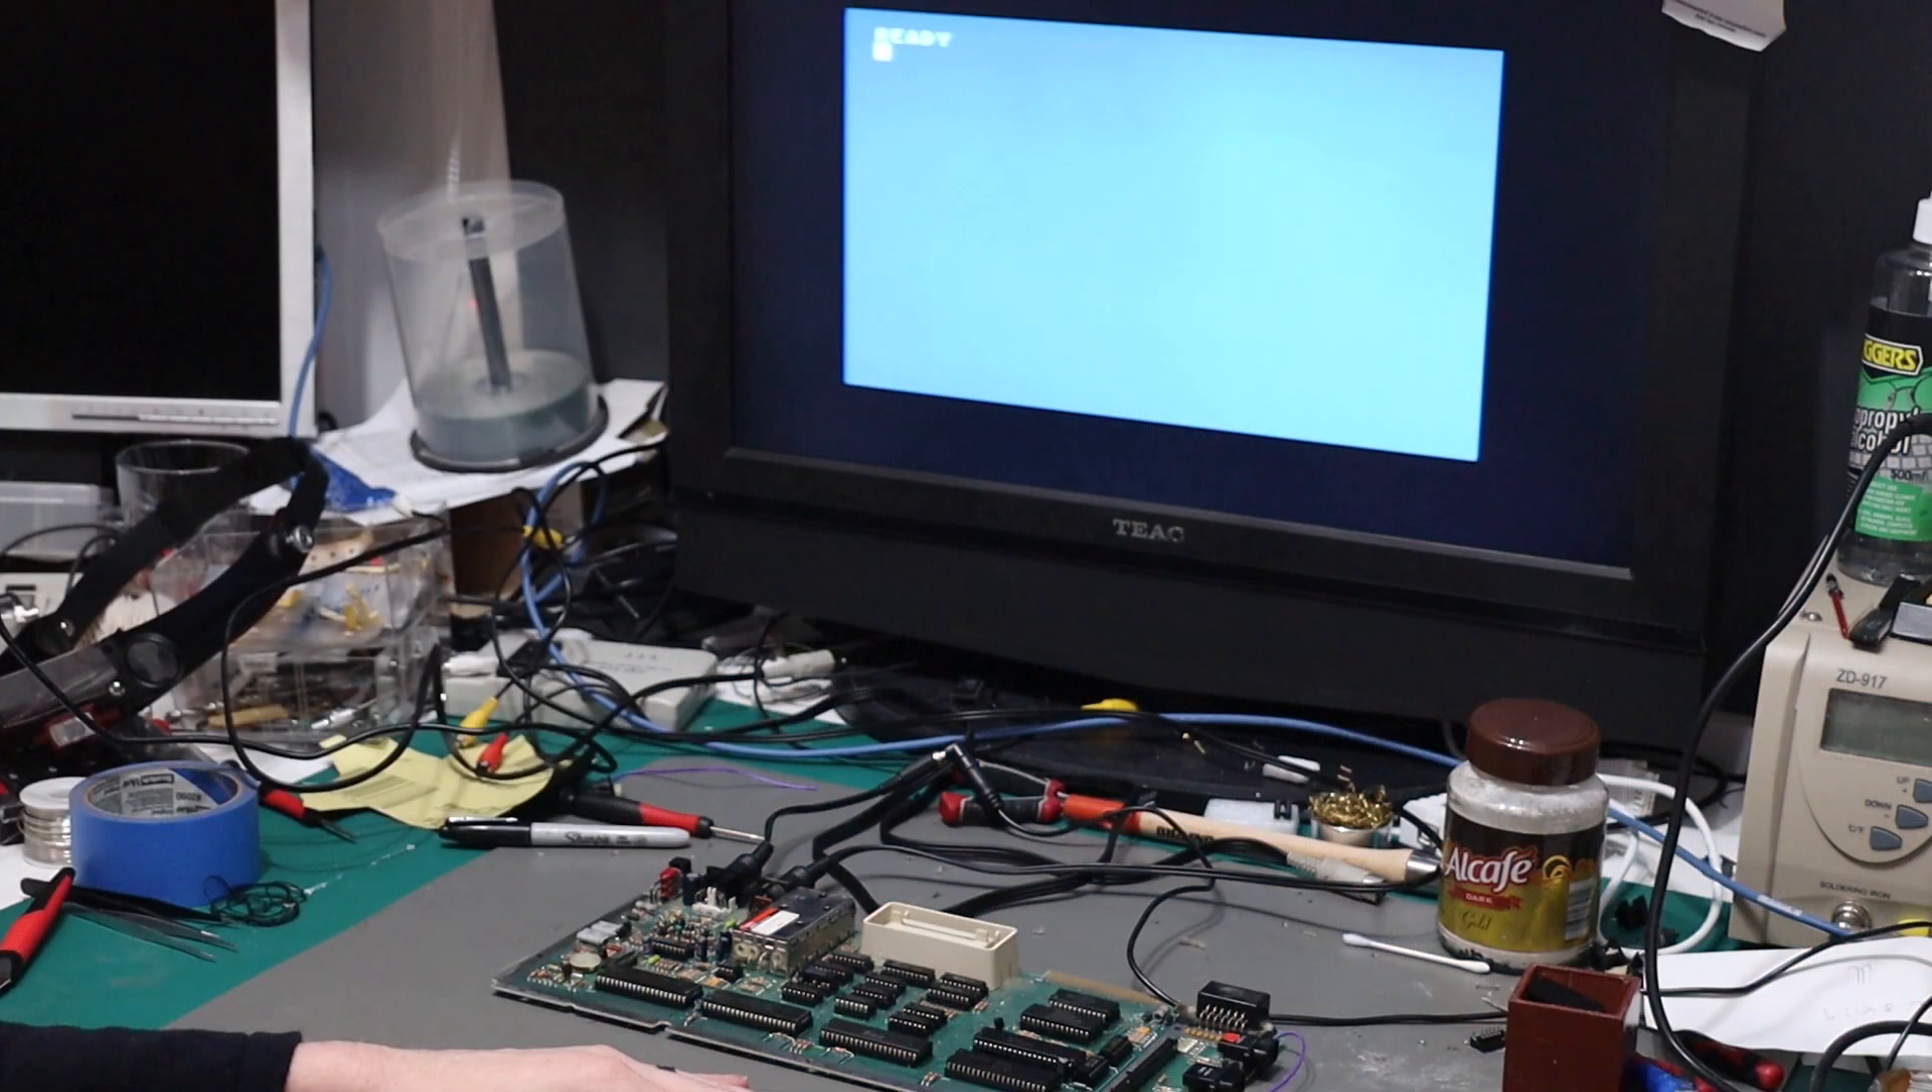So, I have already removed the board from the case, just to simply save some time, powered it on, and this is currently running through the composite video.